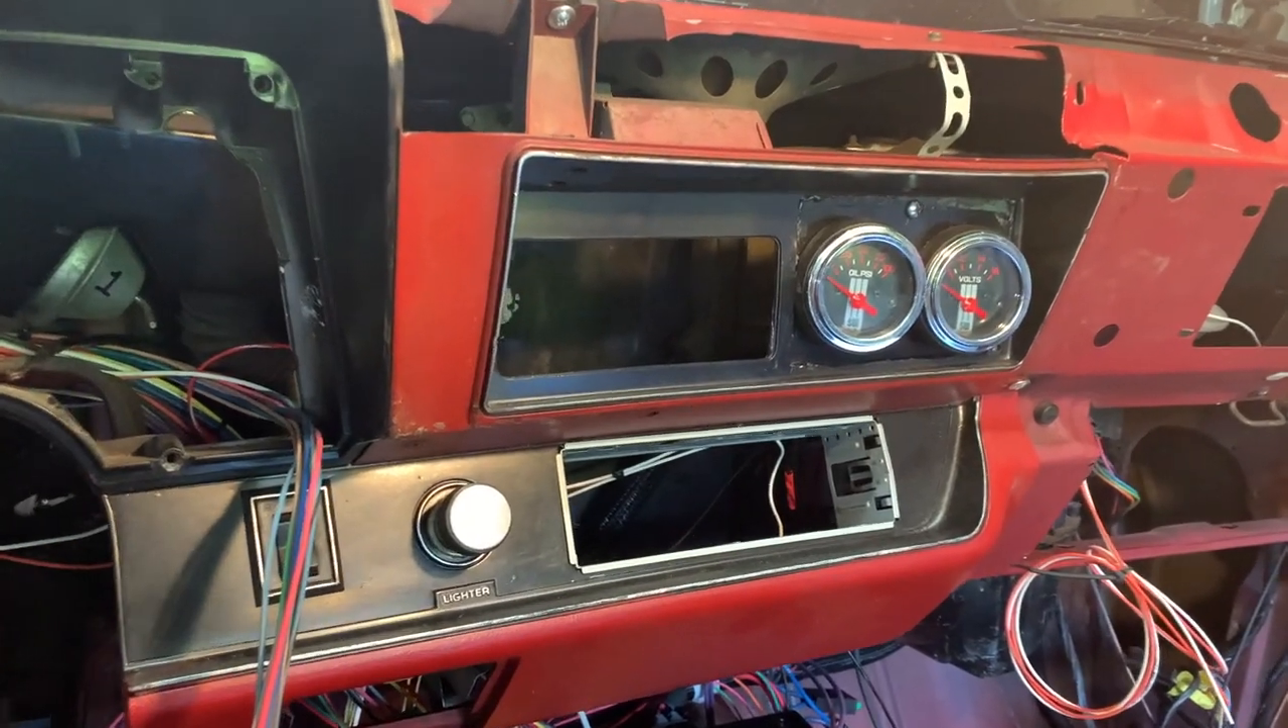We're making some progress i got the main part of the dash in.